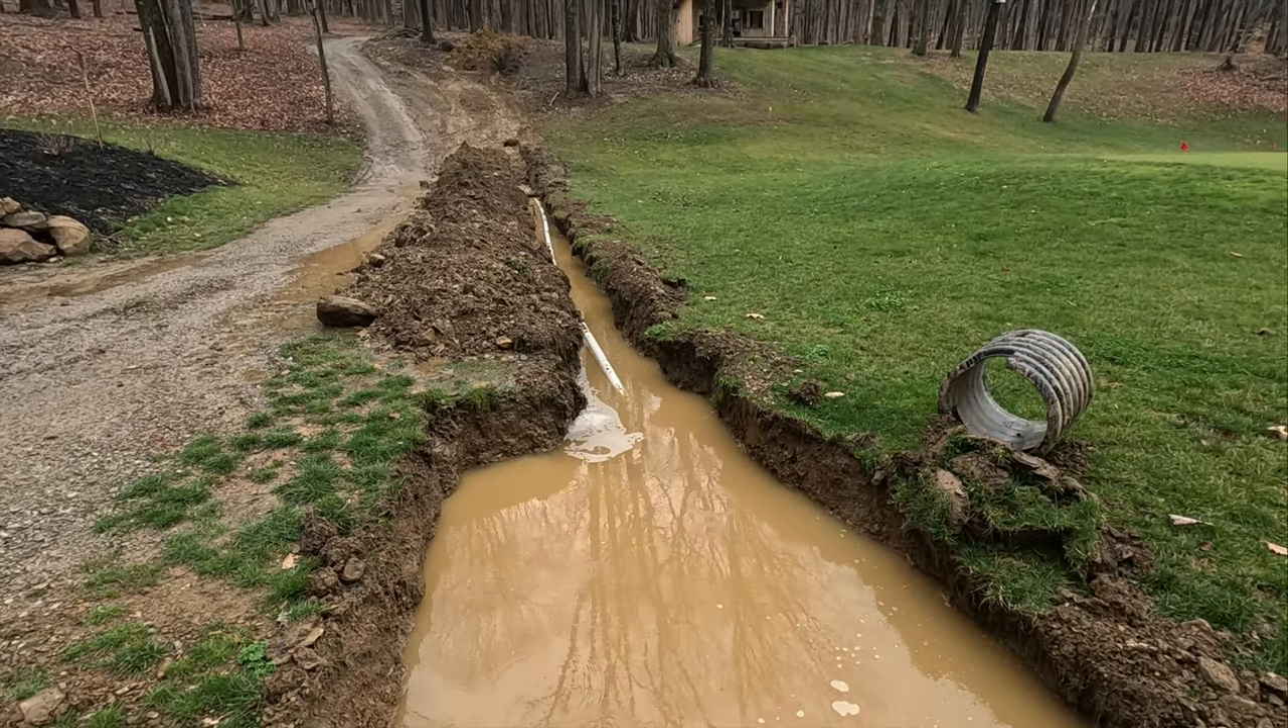As you can see my pipe has floated i think it's still together but it's definitely floated.